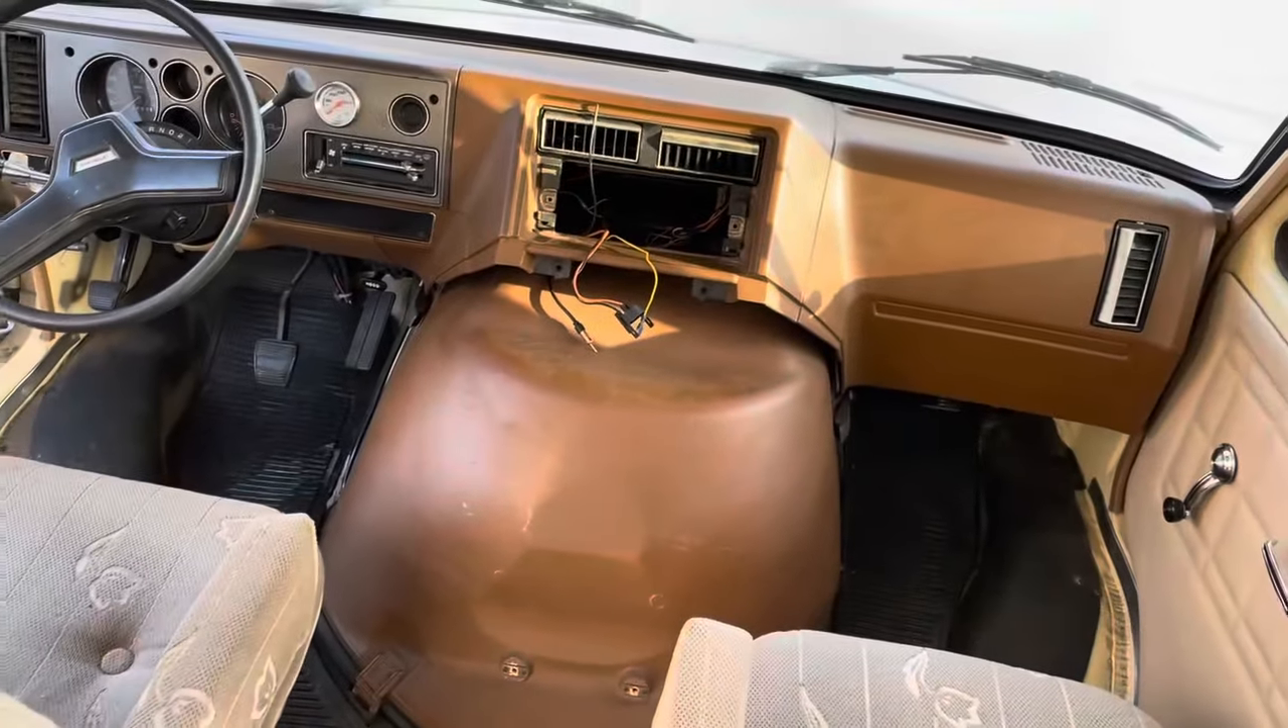We got the seats back in we got everything cleaned up we got the motor cover back on.